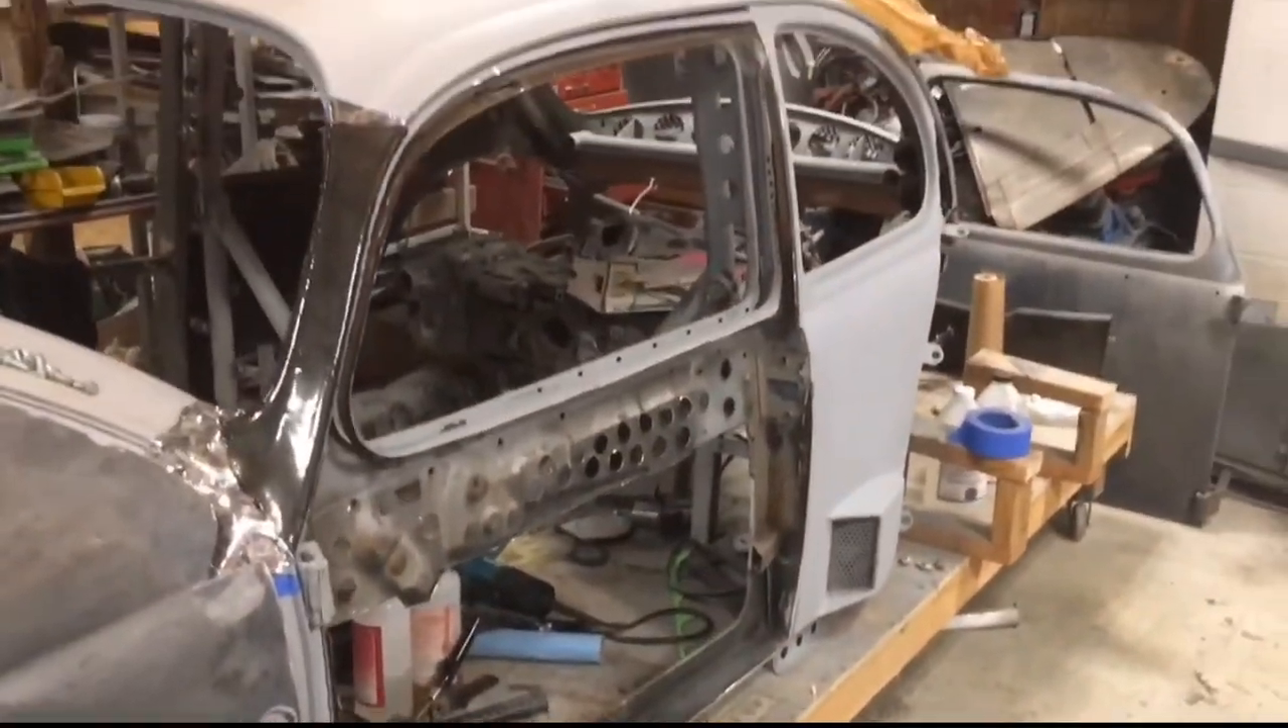I got the door skin cut off. It looks pretty funny with no door skin on it.